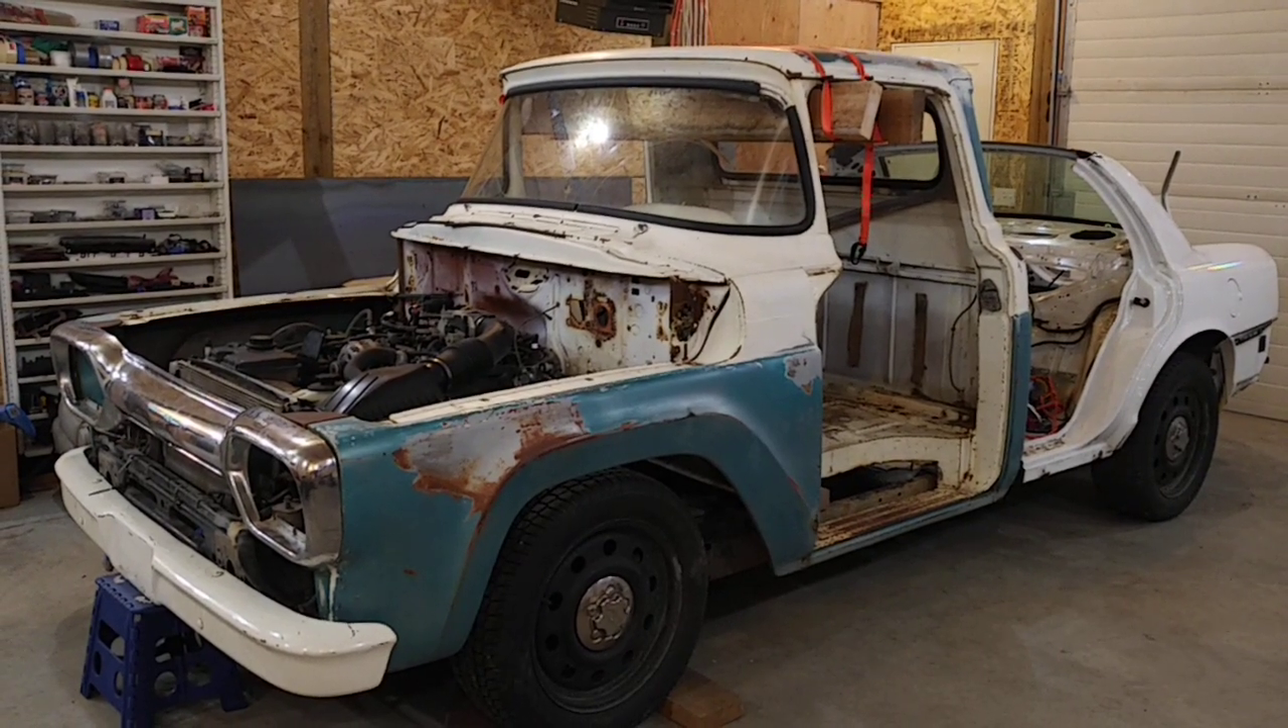Got the front part of the Crown Vic cut off and I fitted the F100 cabin front clip on.